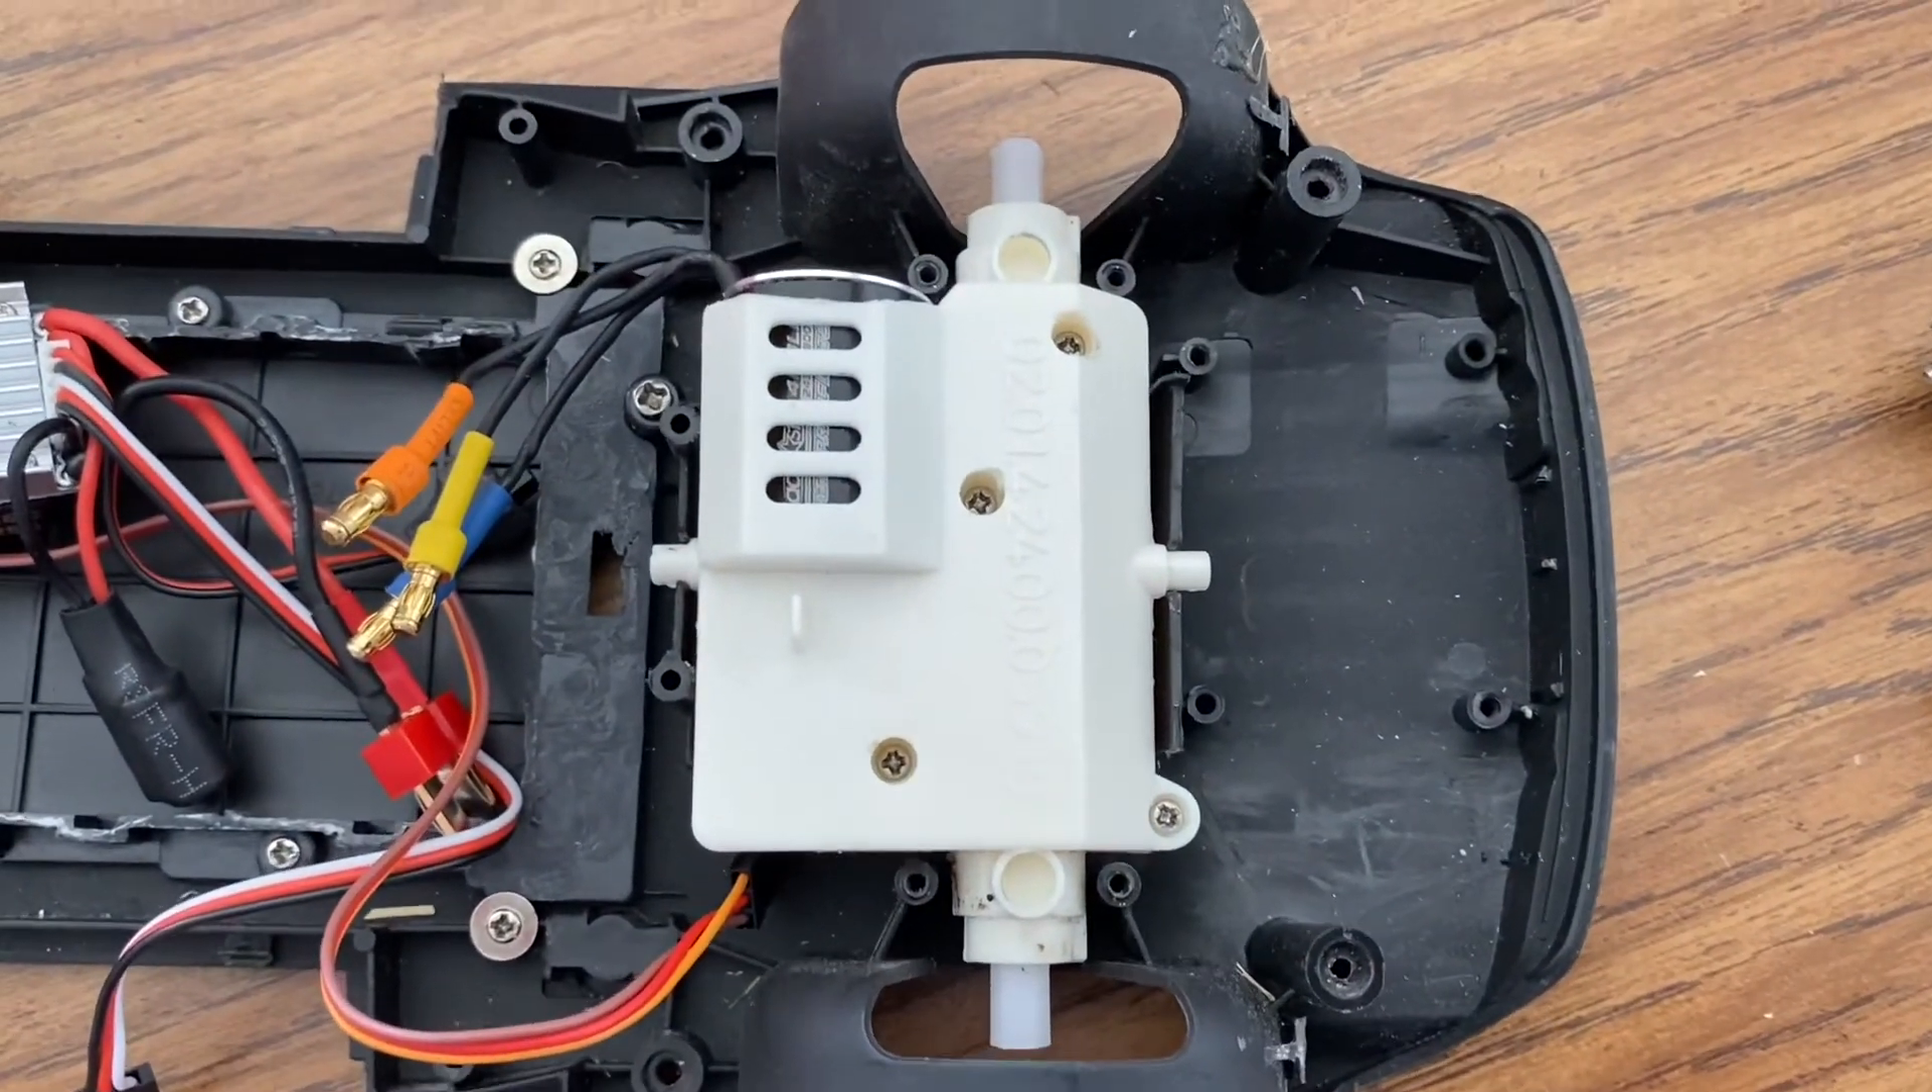The gearbox just fits in the back of the car like this.